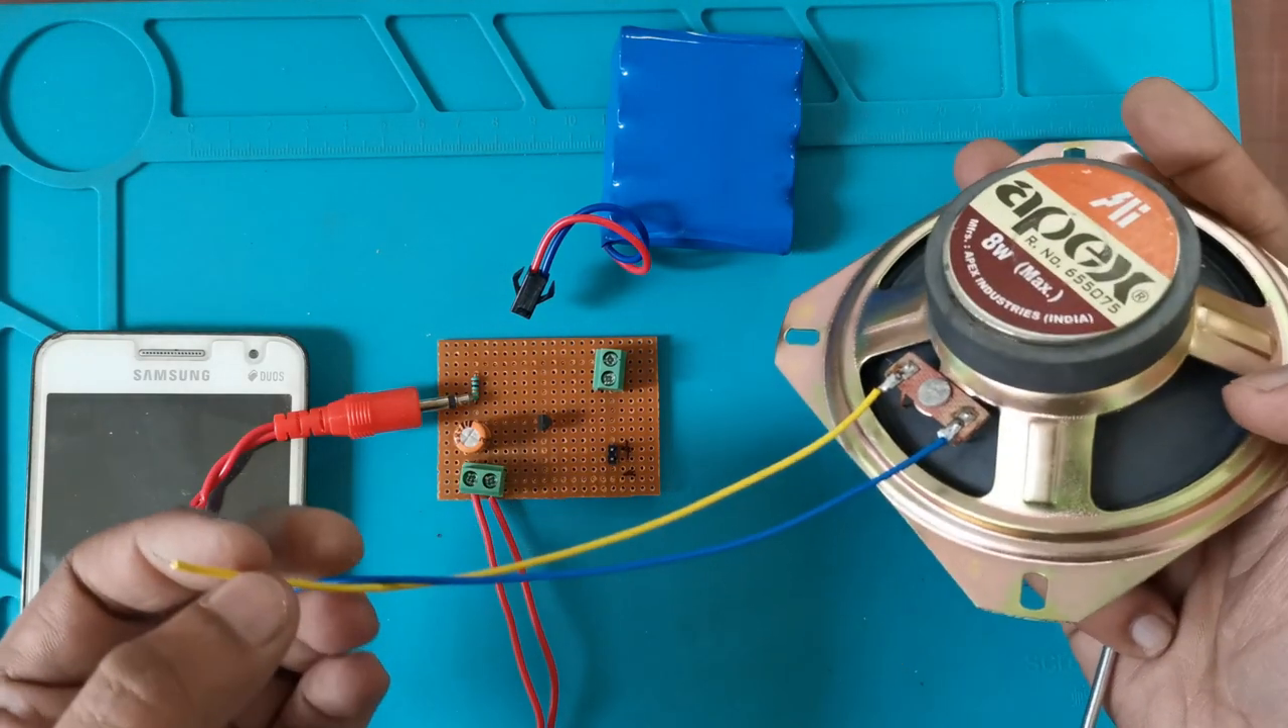यह जो हमारे पास speaker की wires है यह यहां पर speaker के उपर solder हो रखी है।